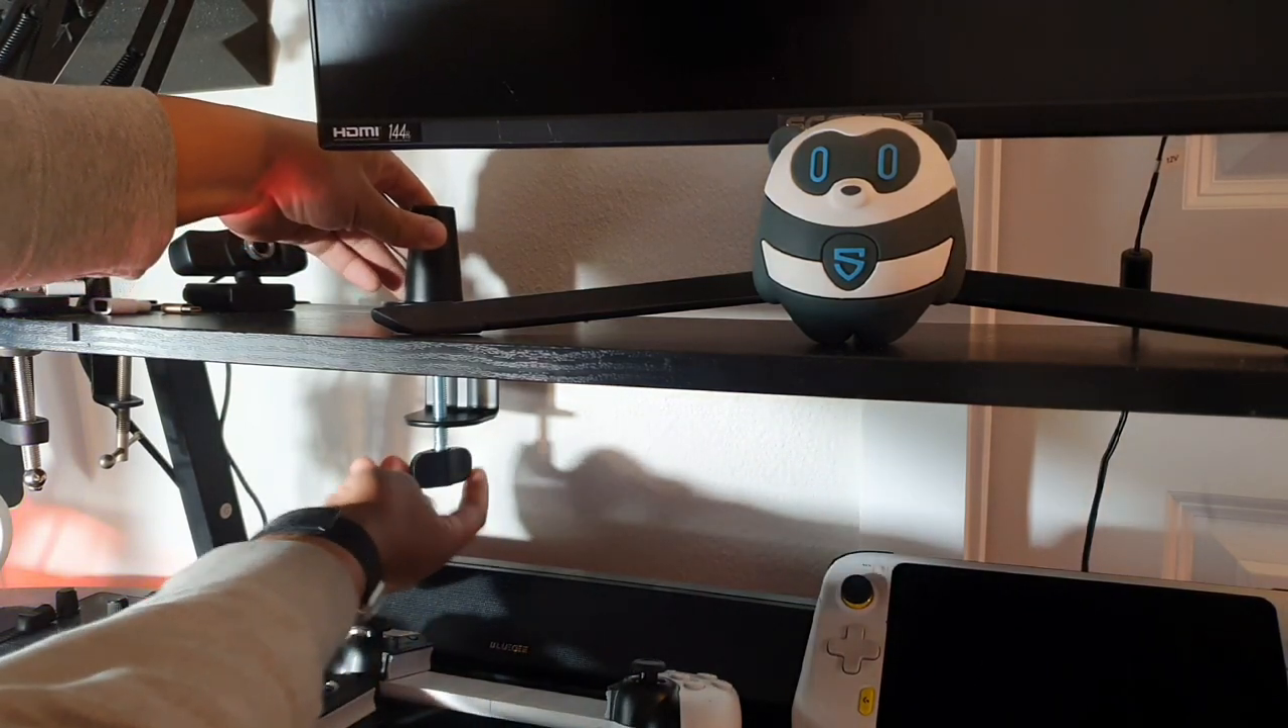So I do have the clamp positioned right here on the back side of the desk.